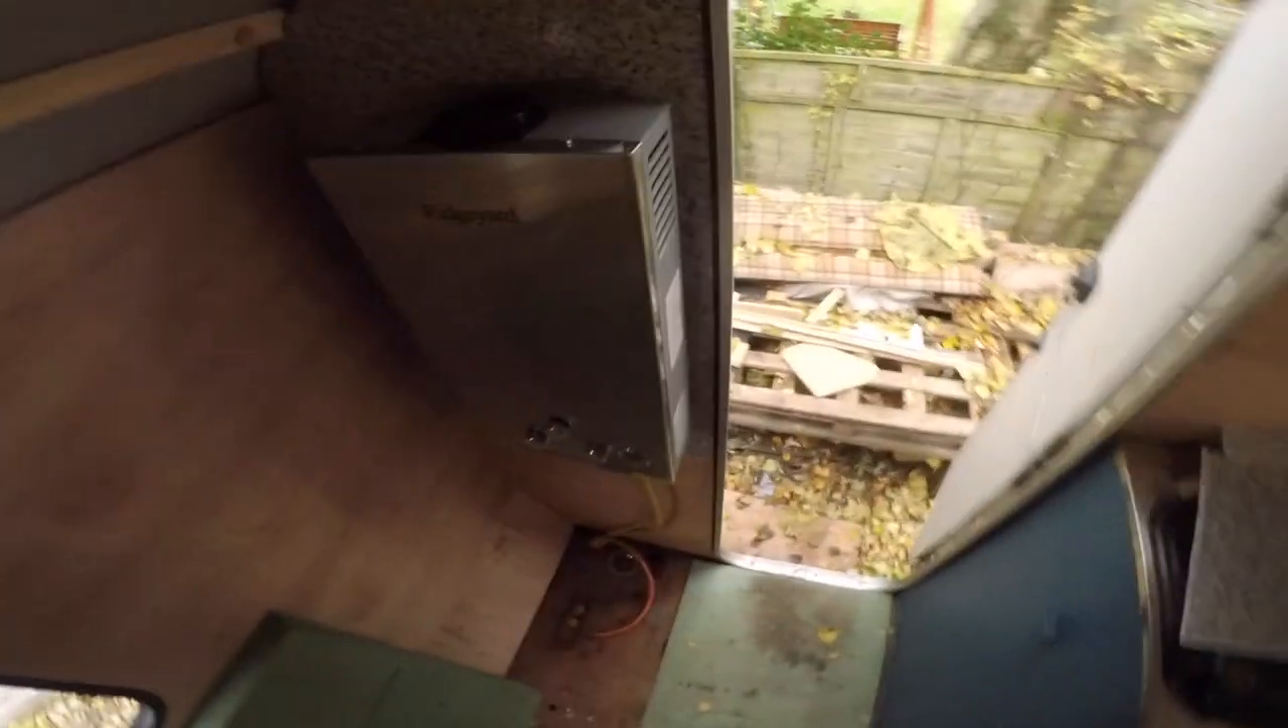The boiler is in.